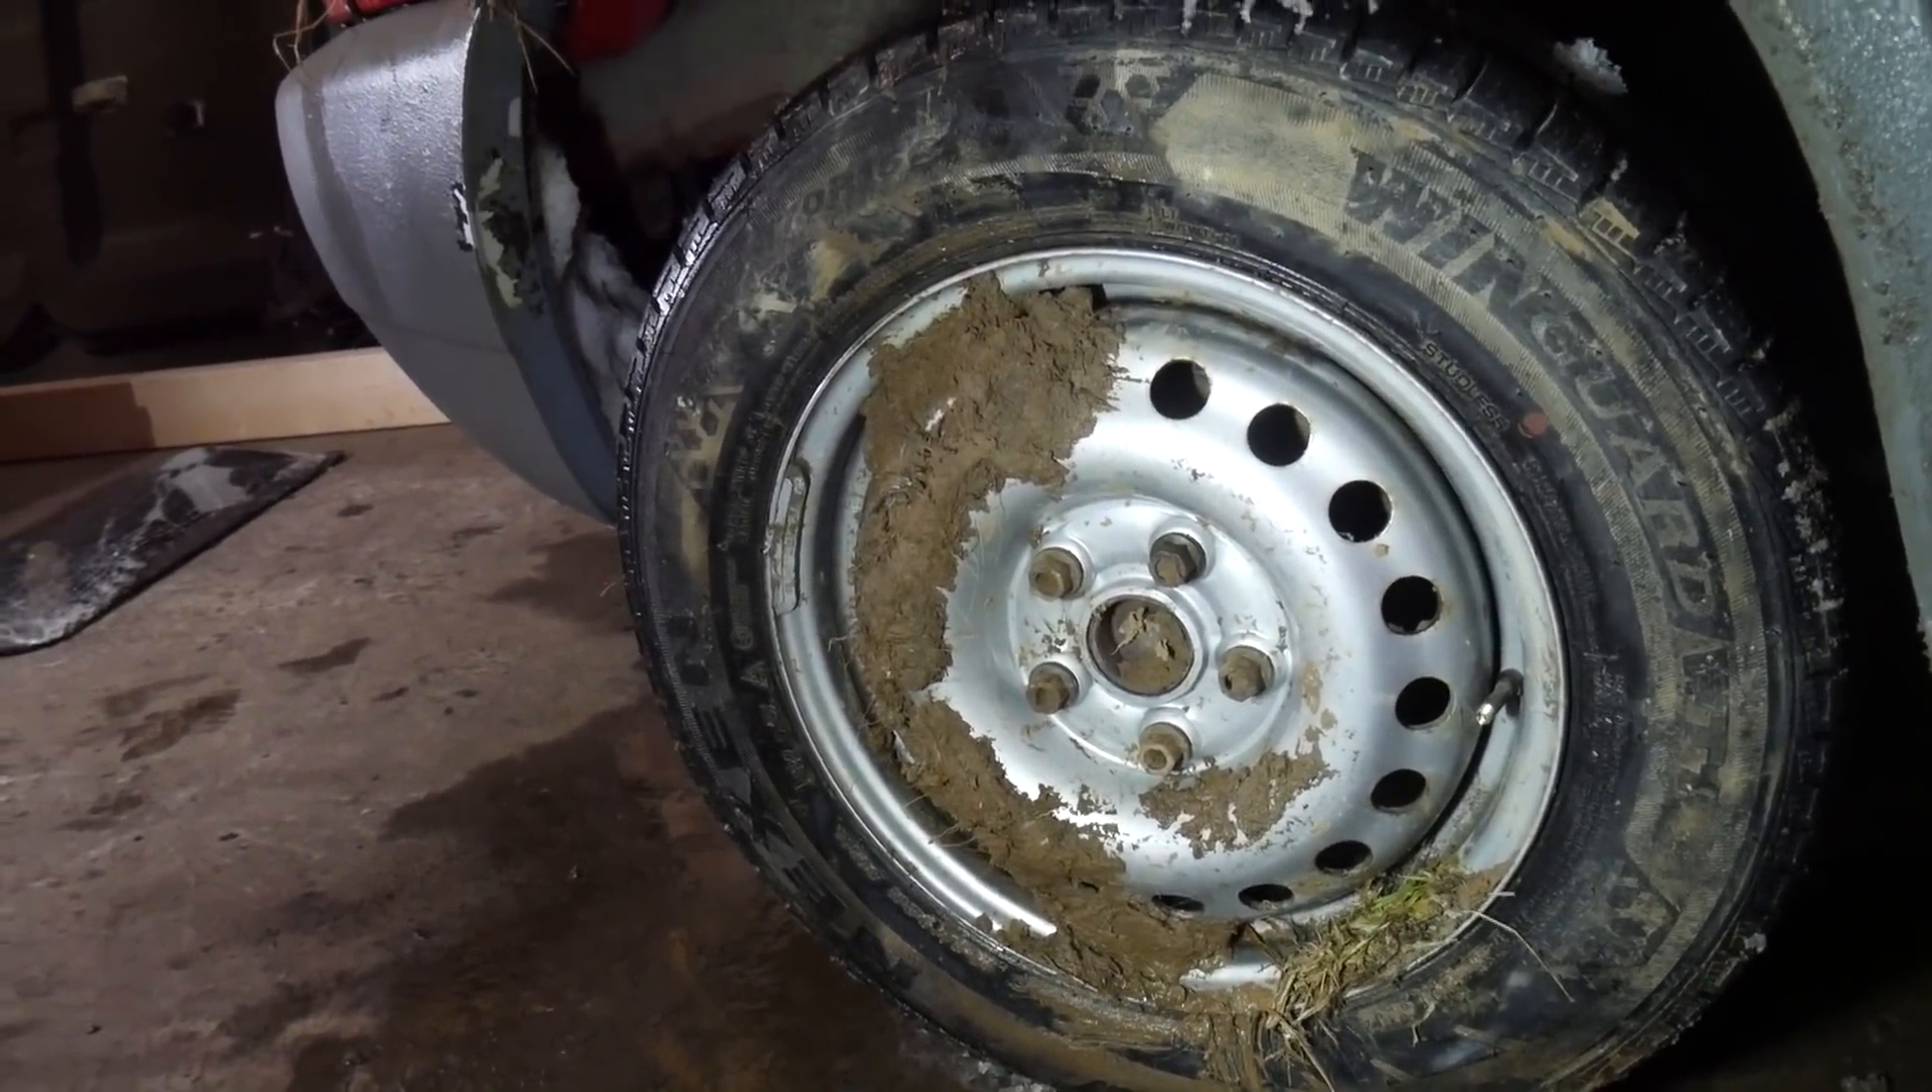Den reifen hat es komplett von der felge gezogen den haben wir gestern schon wieder aufgezogen.